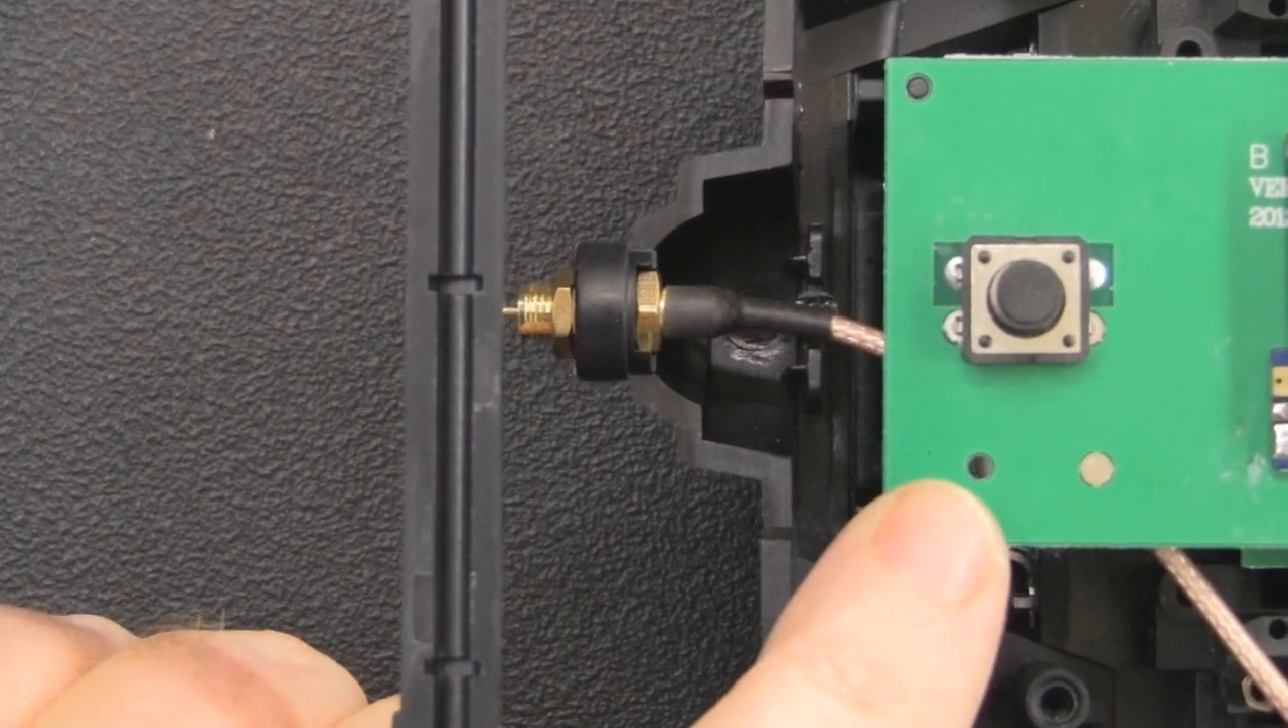So there's the SMA connector in place and I've only hand tightened it so far but I'm quite pleased how that looks it's going to look quite professional and not look out of place at all.